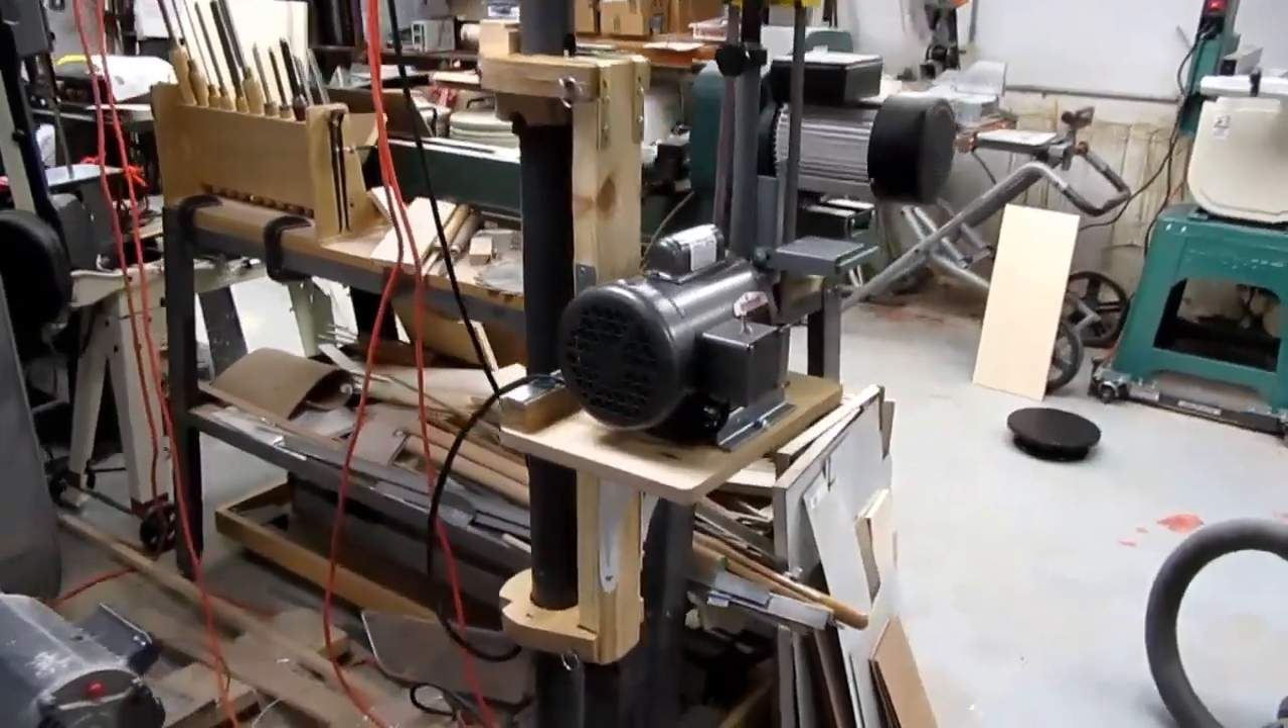Okay project finished there's the sander mounted on there.